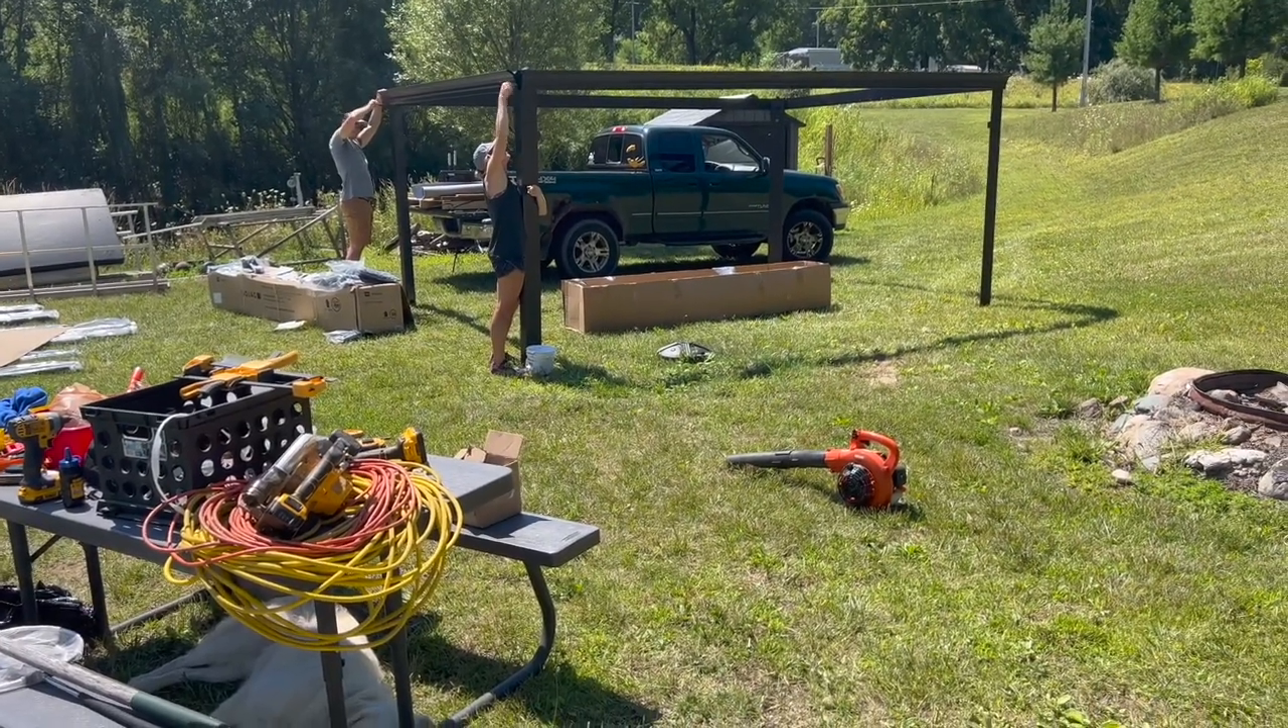And the gazebo structure is beginning to be built.